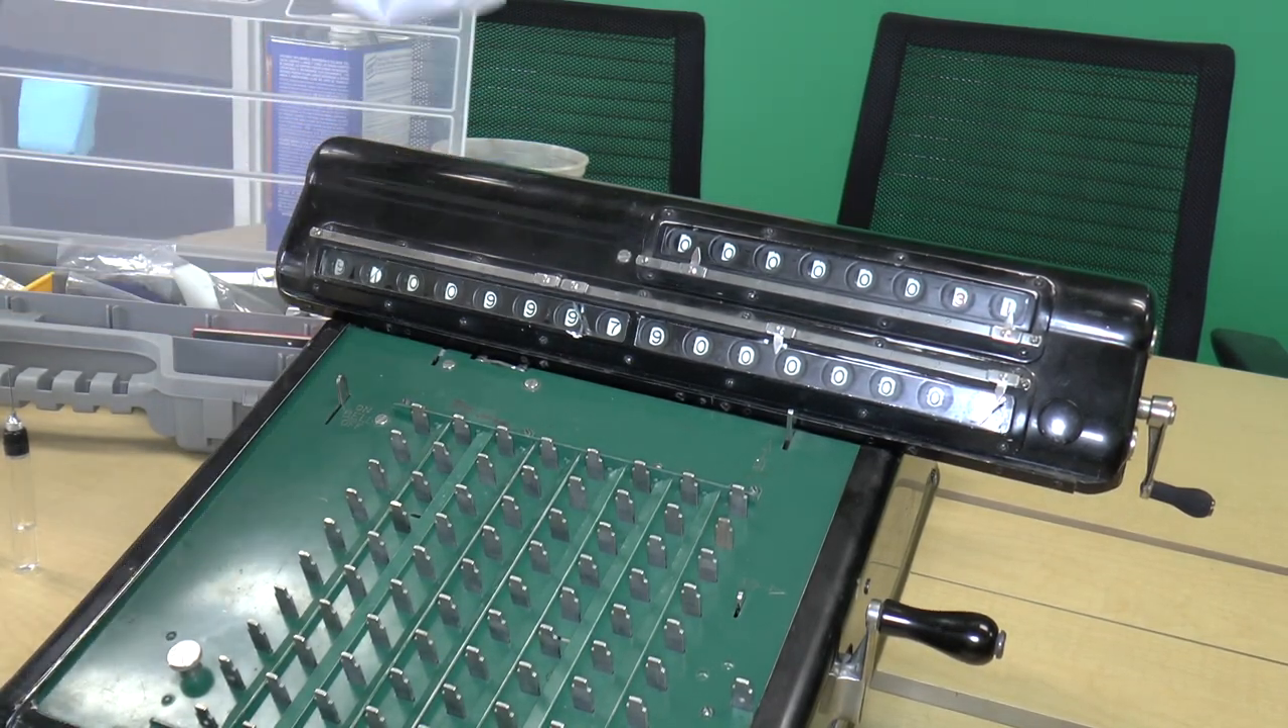And the final step is that we have all of these buttons to put on.